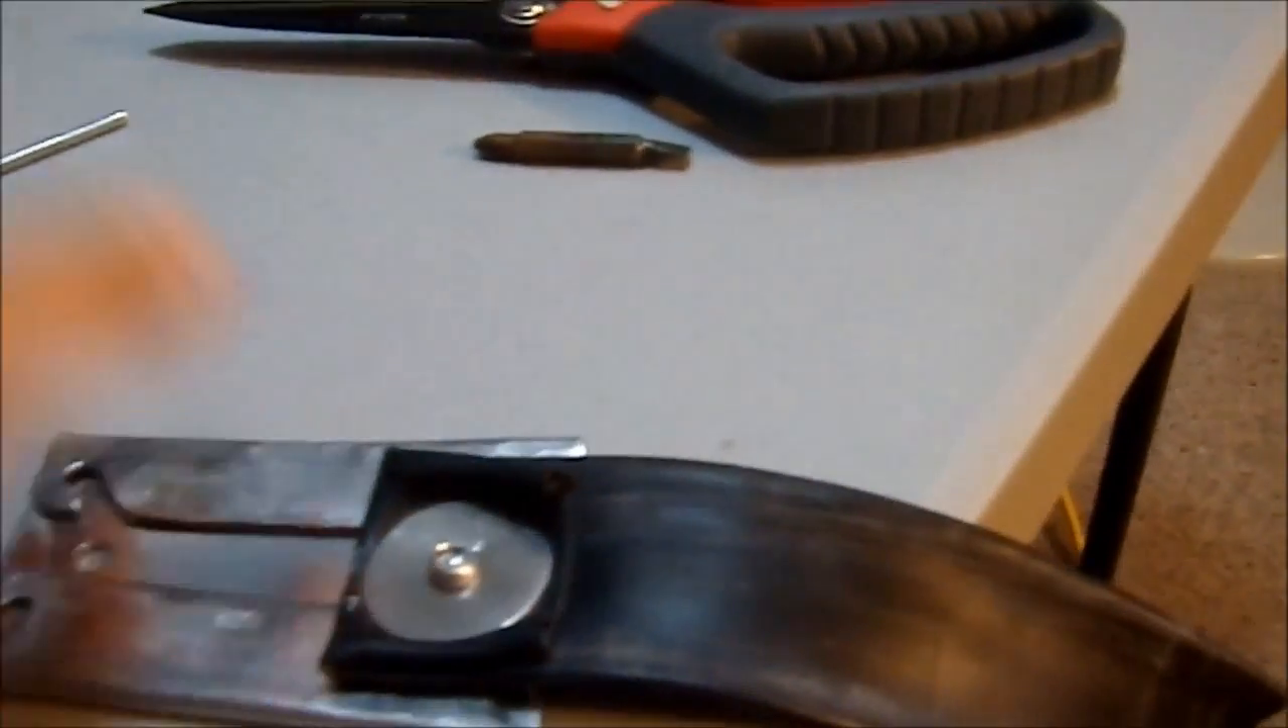That is what the blind rivet looks like when it's installed.